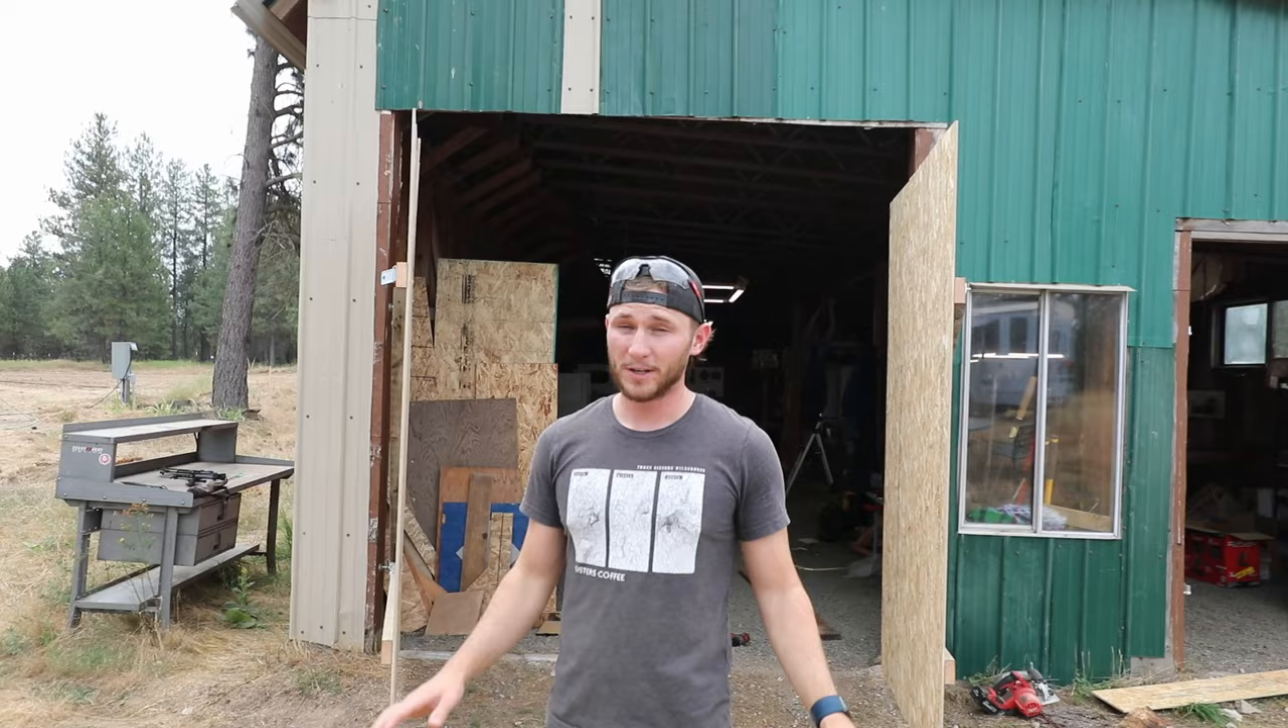We now have some barn doors on this opening.